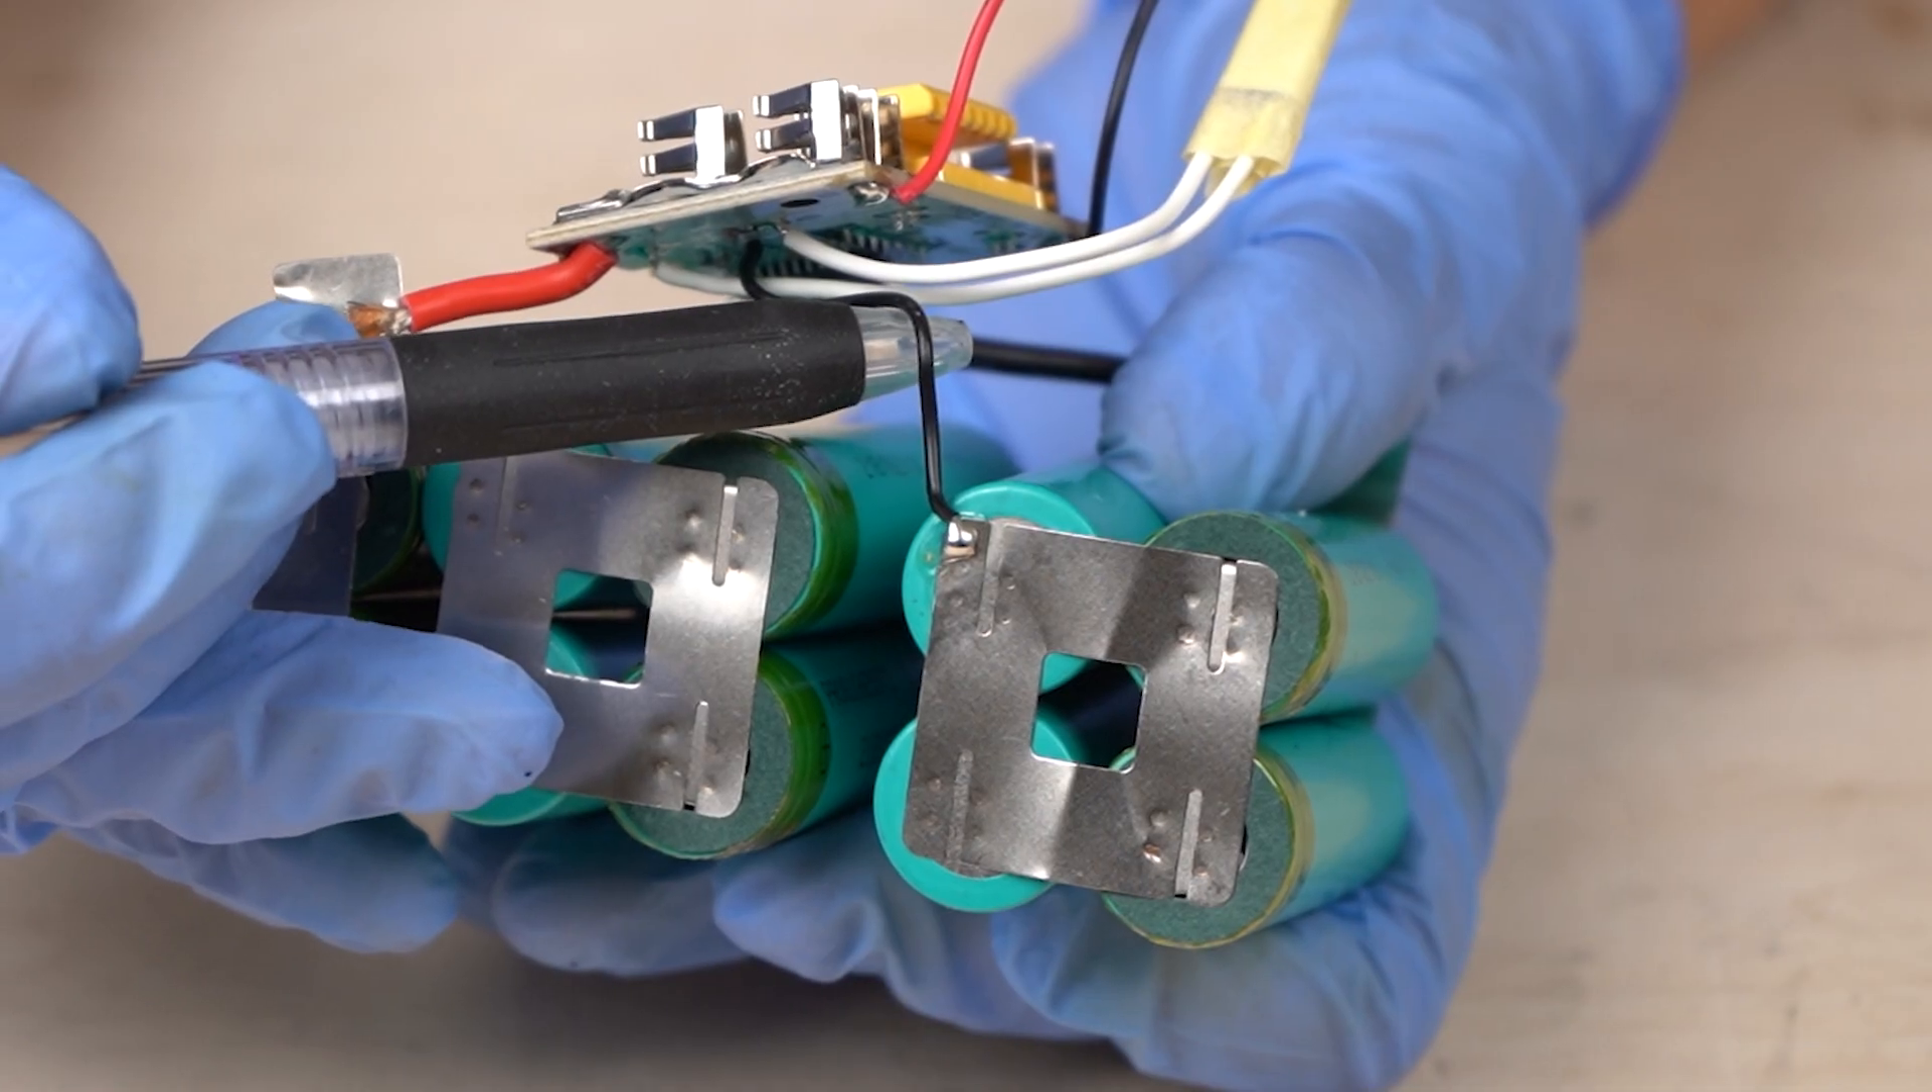See this thin wire connected to the board. It's soldered to the spot-welded tab on the battery cells.